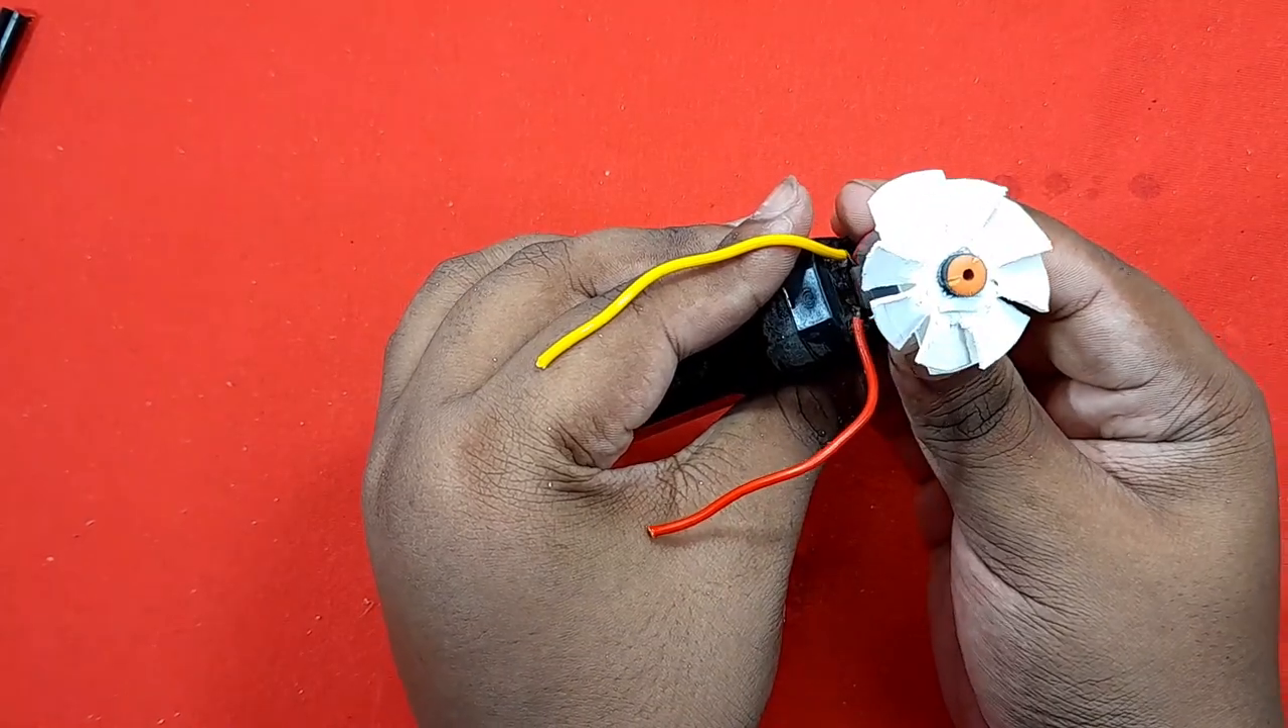इसमें मोटर में मैं इस ब्लेड को लगा दिया है।